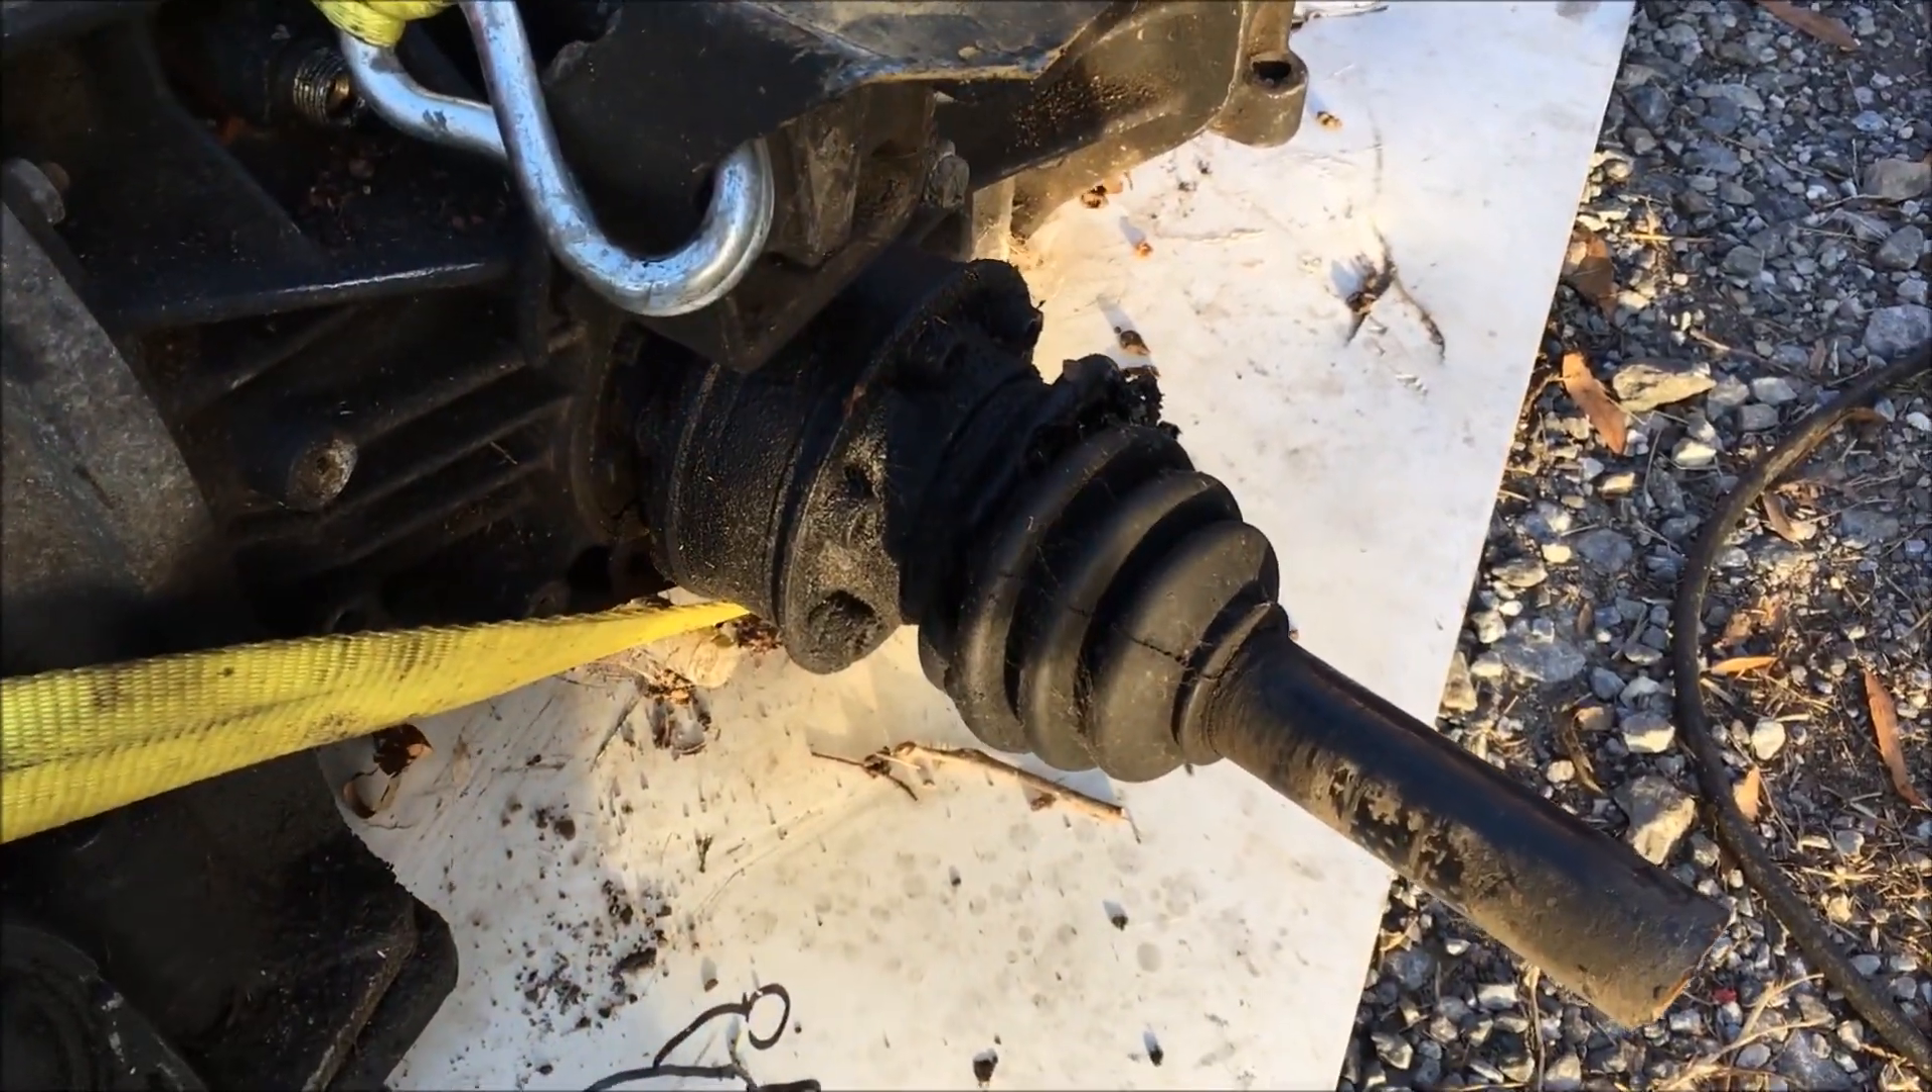So before I can get this one put on the jack I need to remove these axles that someone has hacked off.